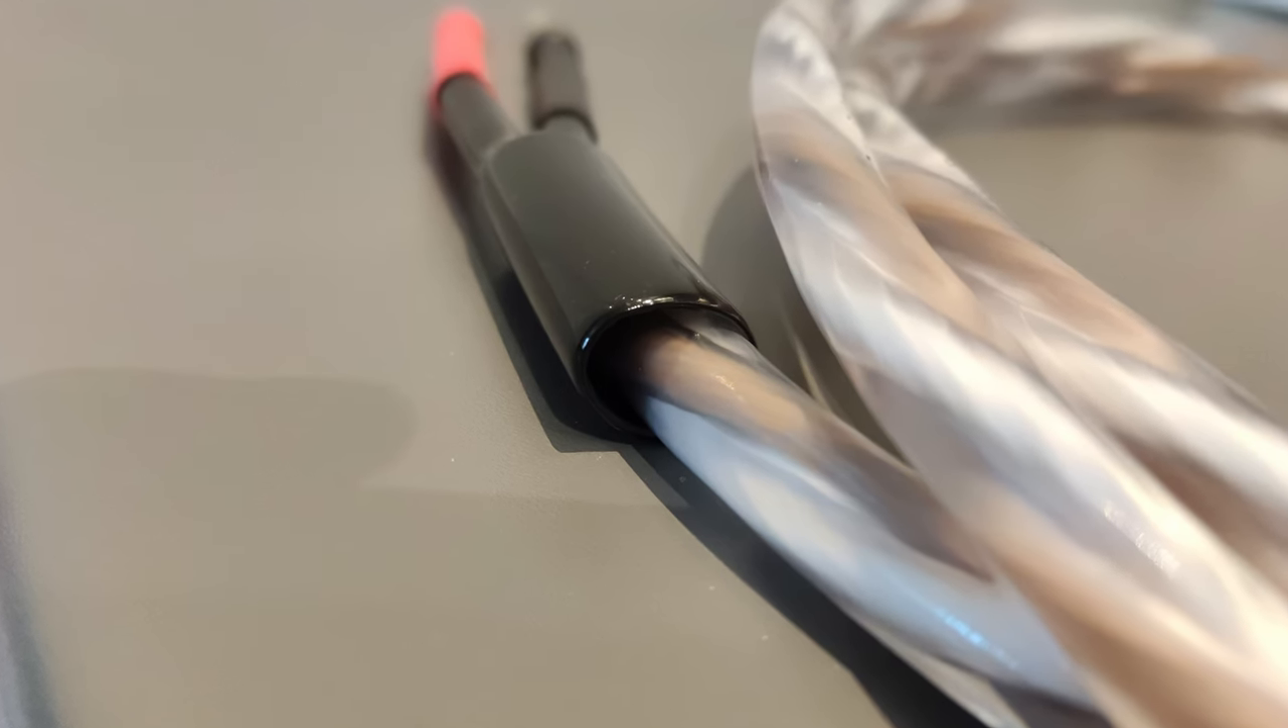It looks quite loose and is too thick for this specific cable thickness.